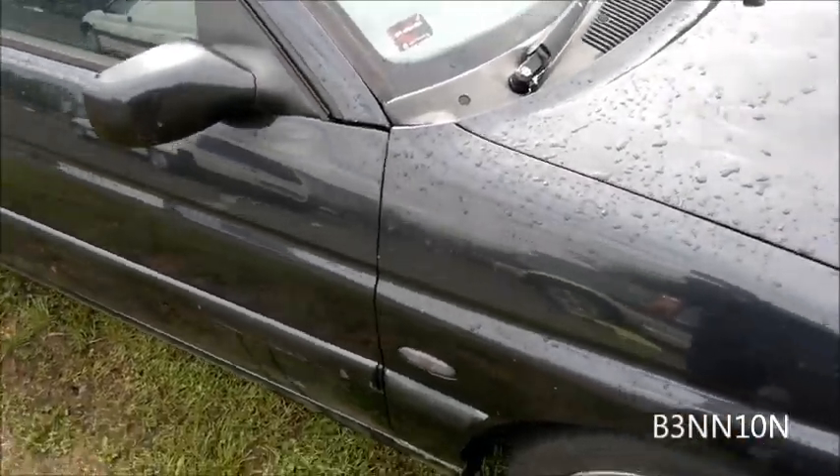Okay guys next day and it's done panel gaps are good.